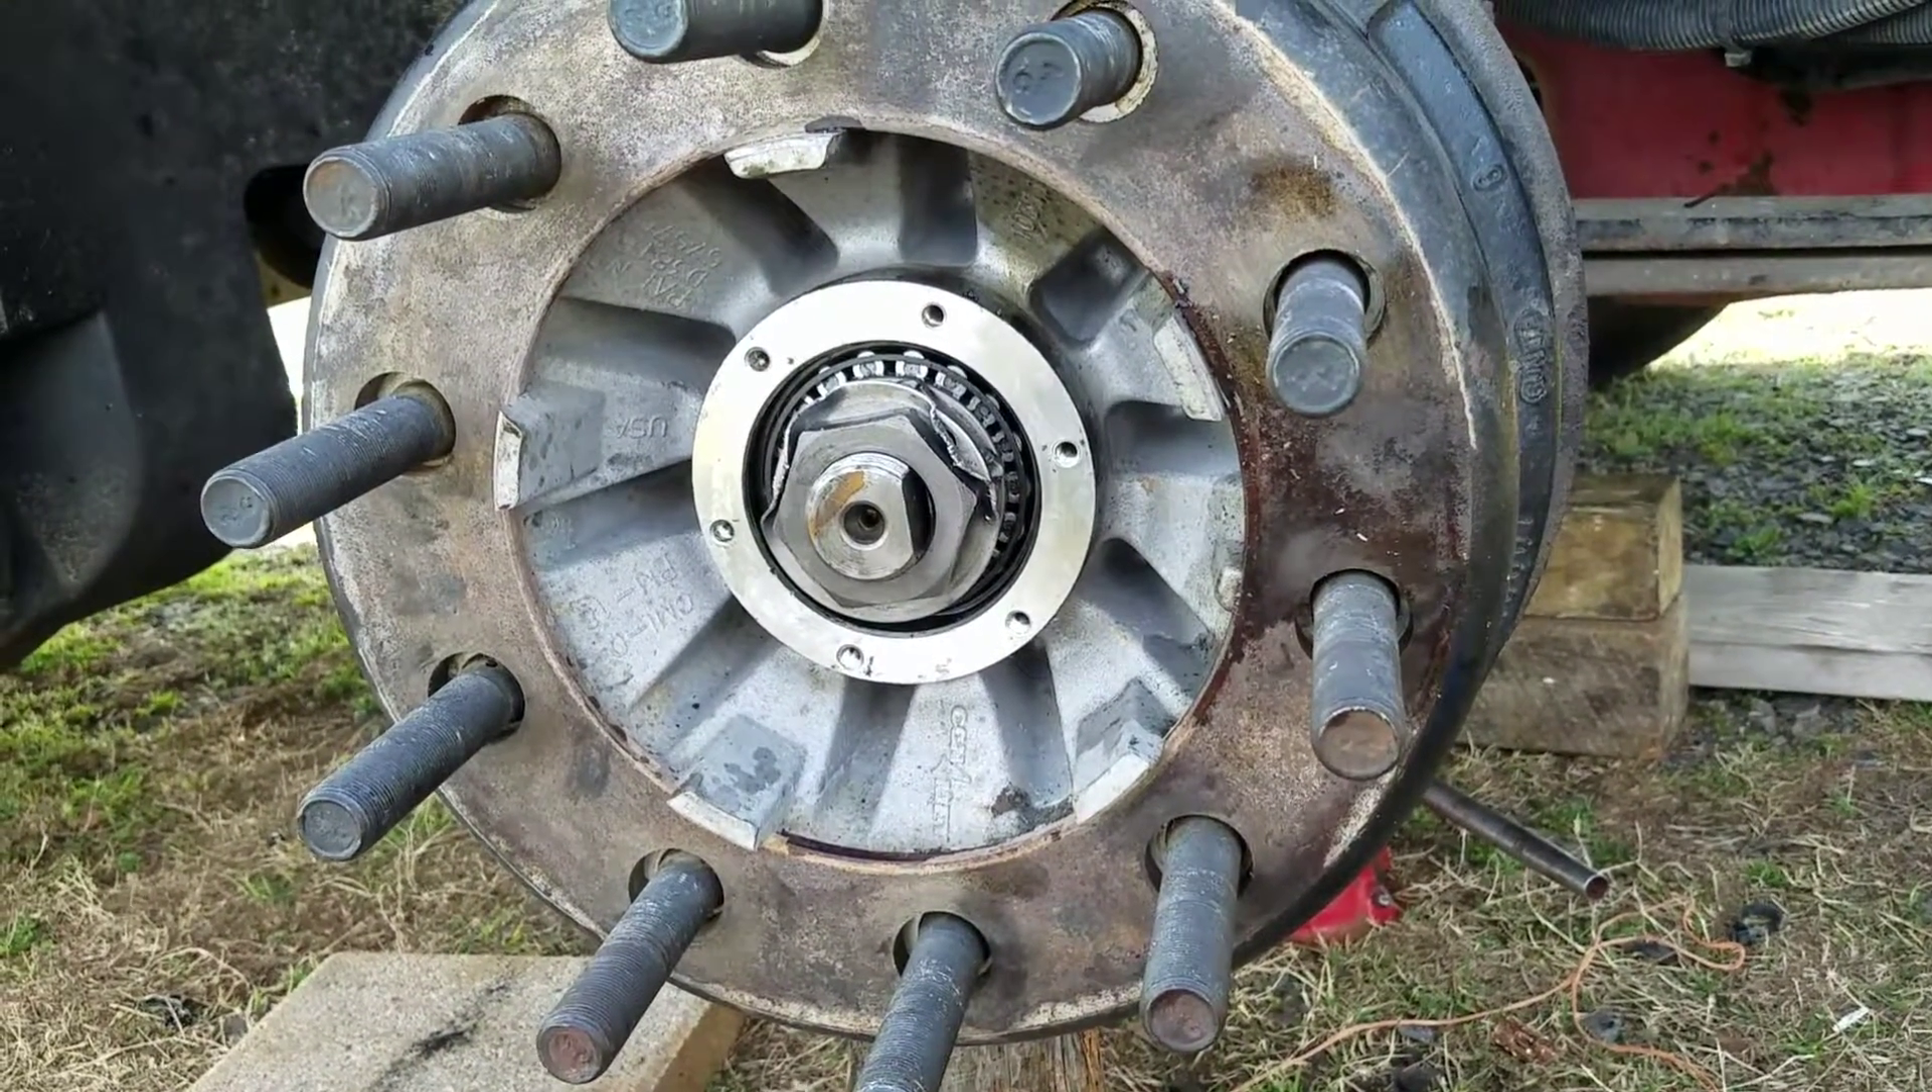Okay I have the drum back on the two huge nuts on the end of the axle and I've got the mating surface cleaned up for the cap.